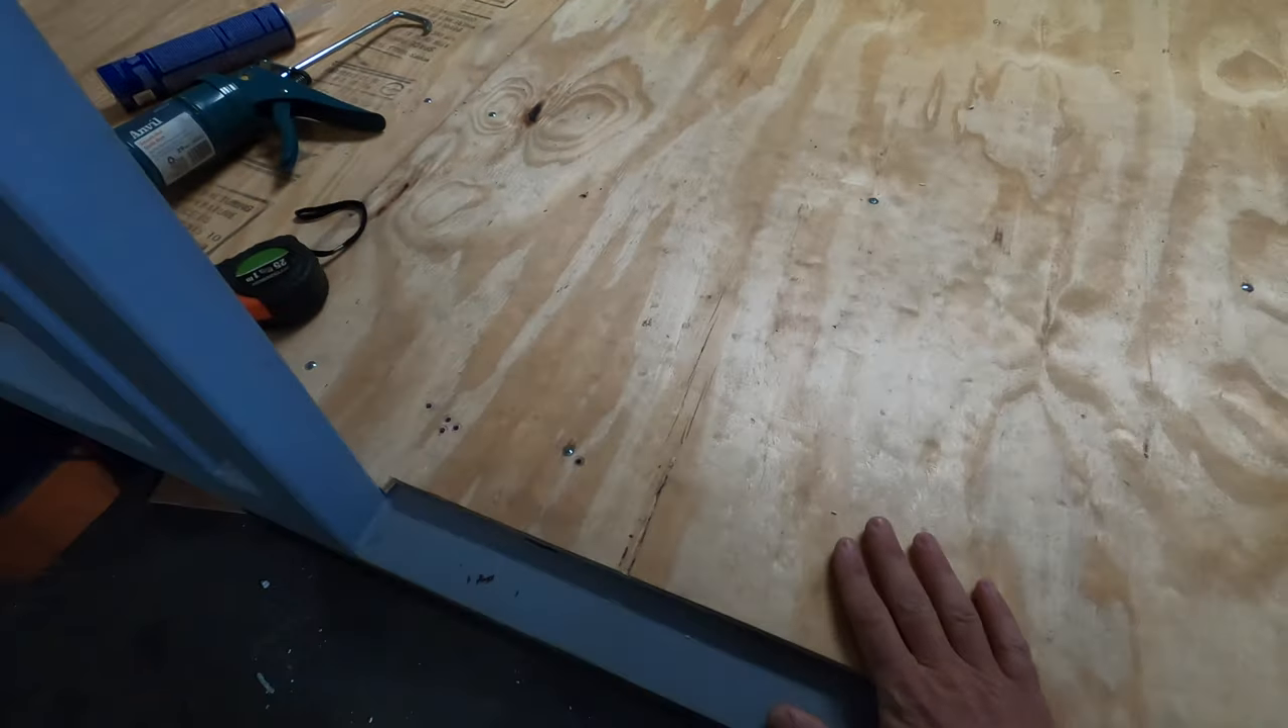Part of the subfloor is in.